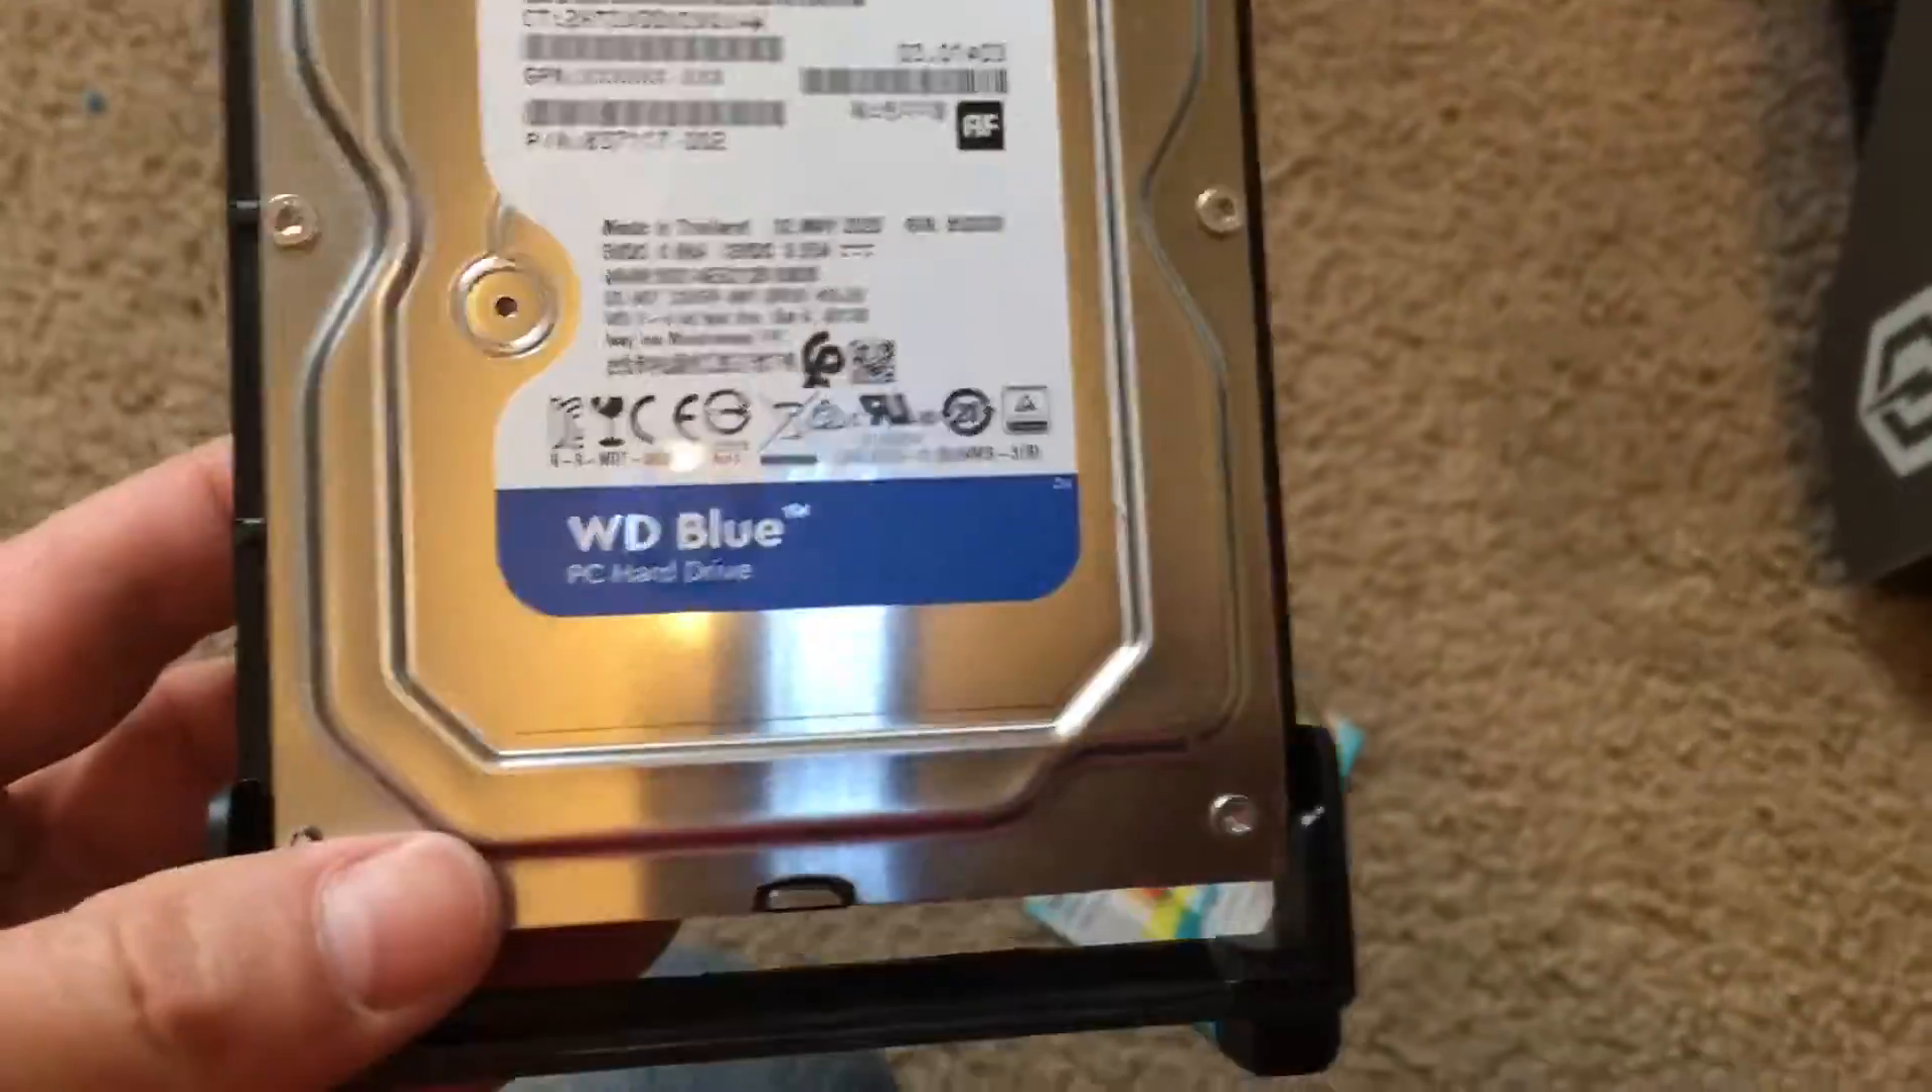So now we've pulled out the regular one terabyte hard drive from this system here.